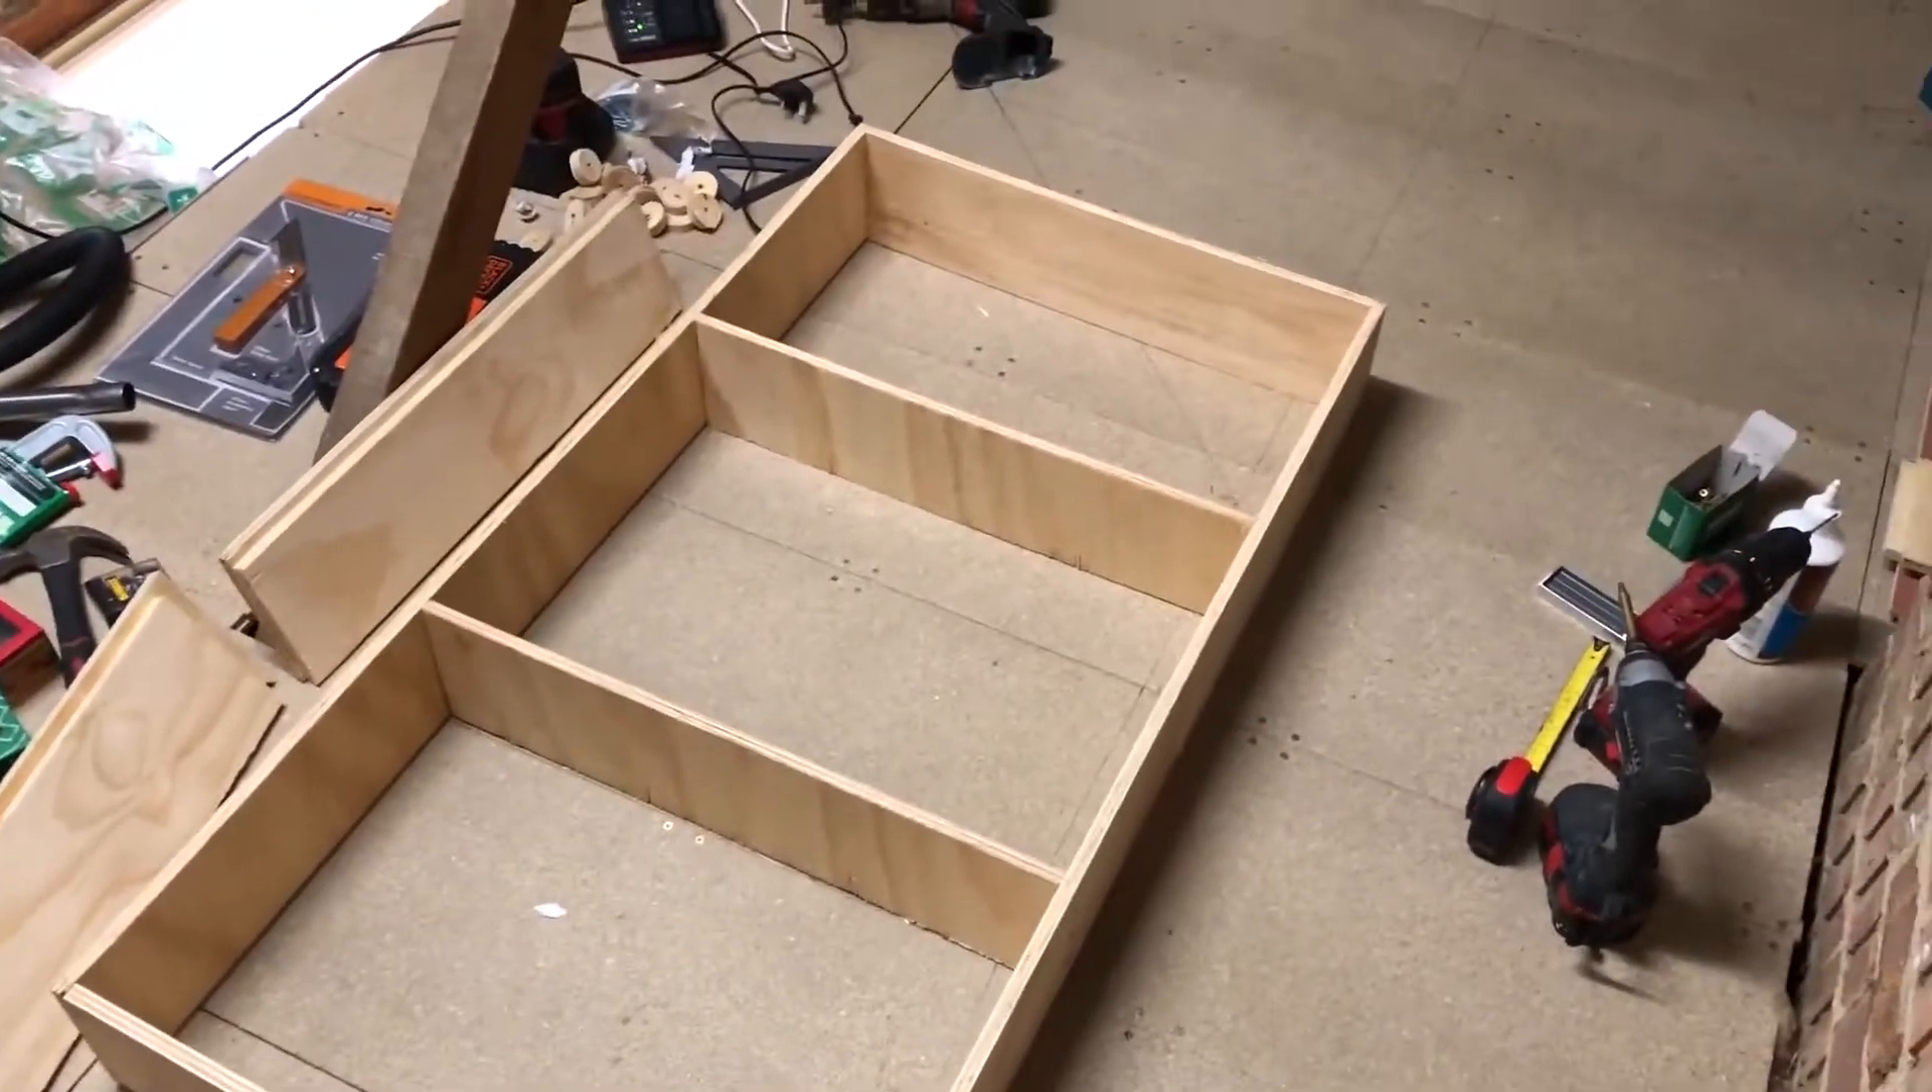That is the basic frame done.